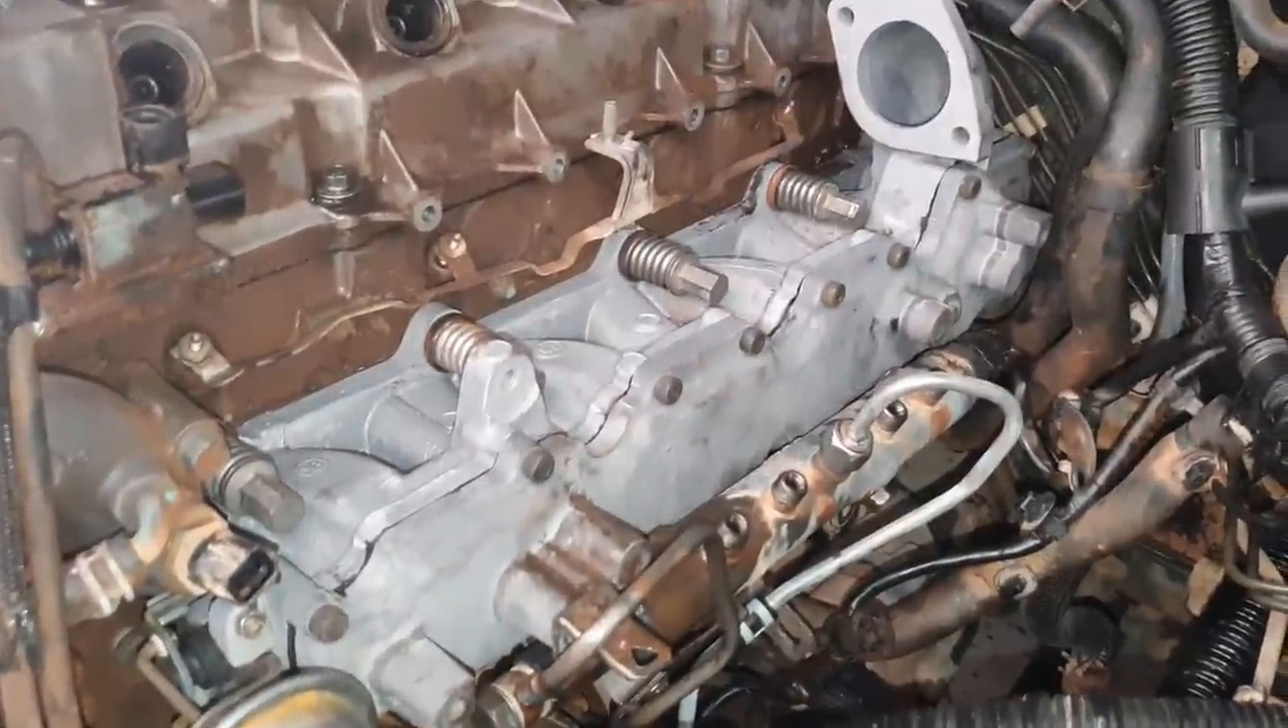O coletor está montado, certo? Já está no lugar.